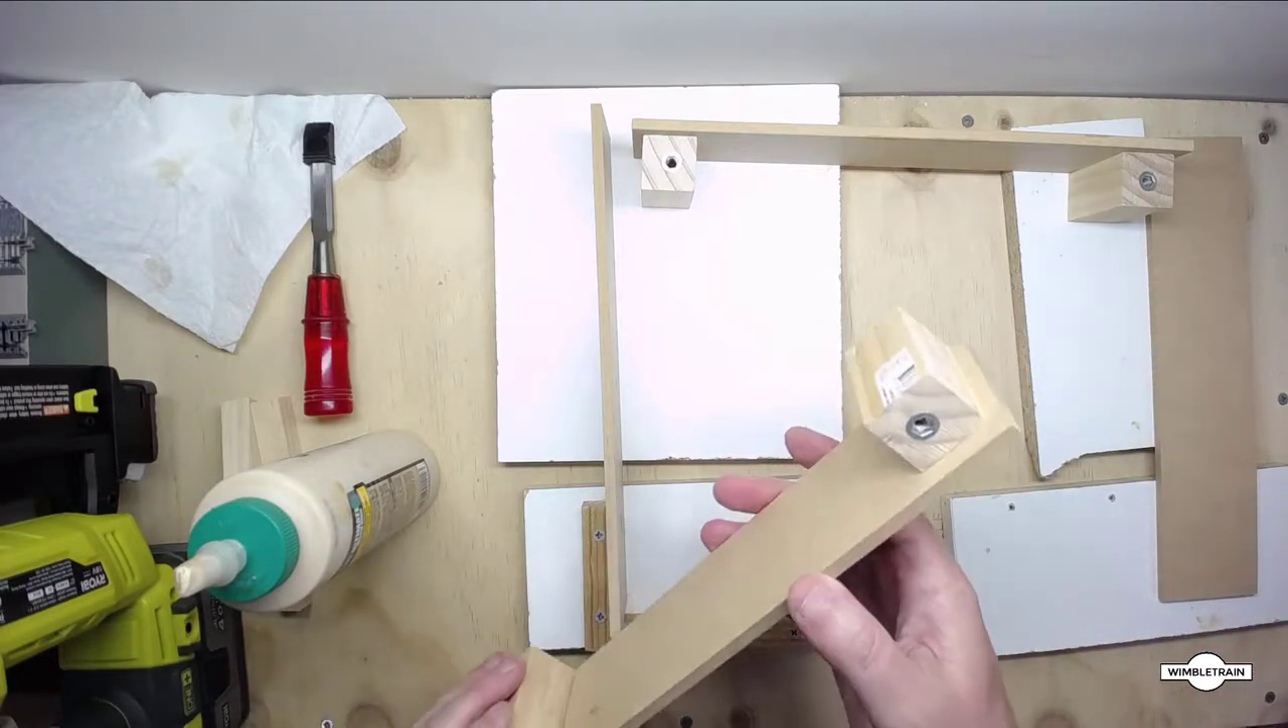Now we've got our corner pieces nailed and glued on.